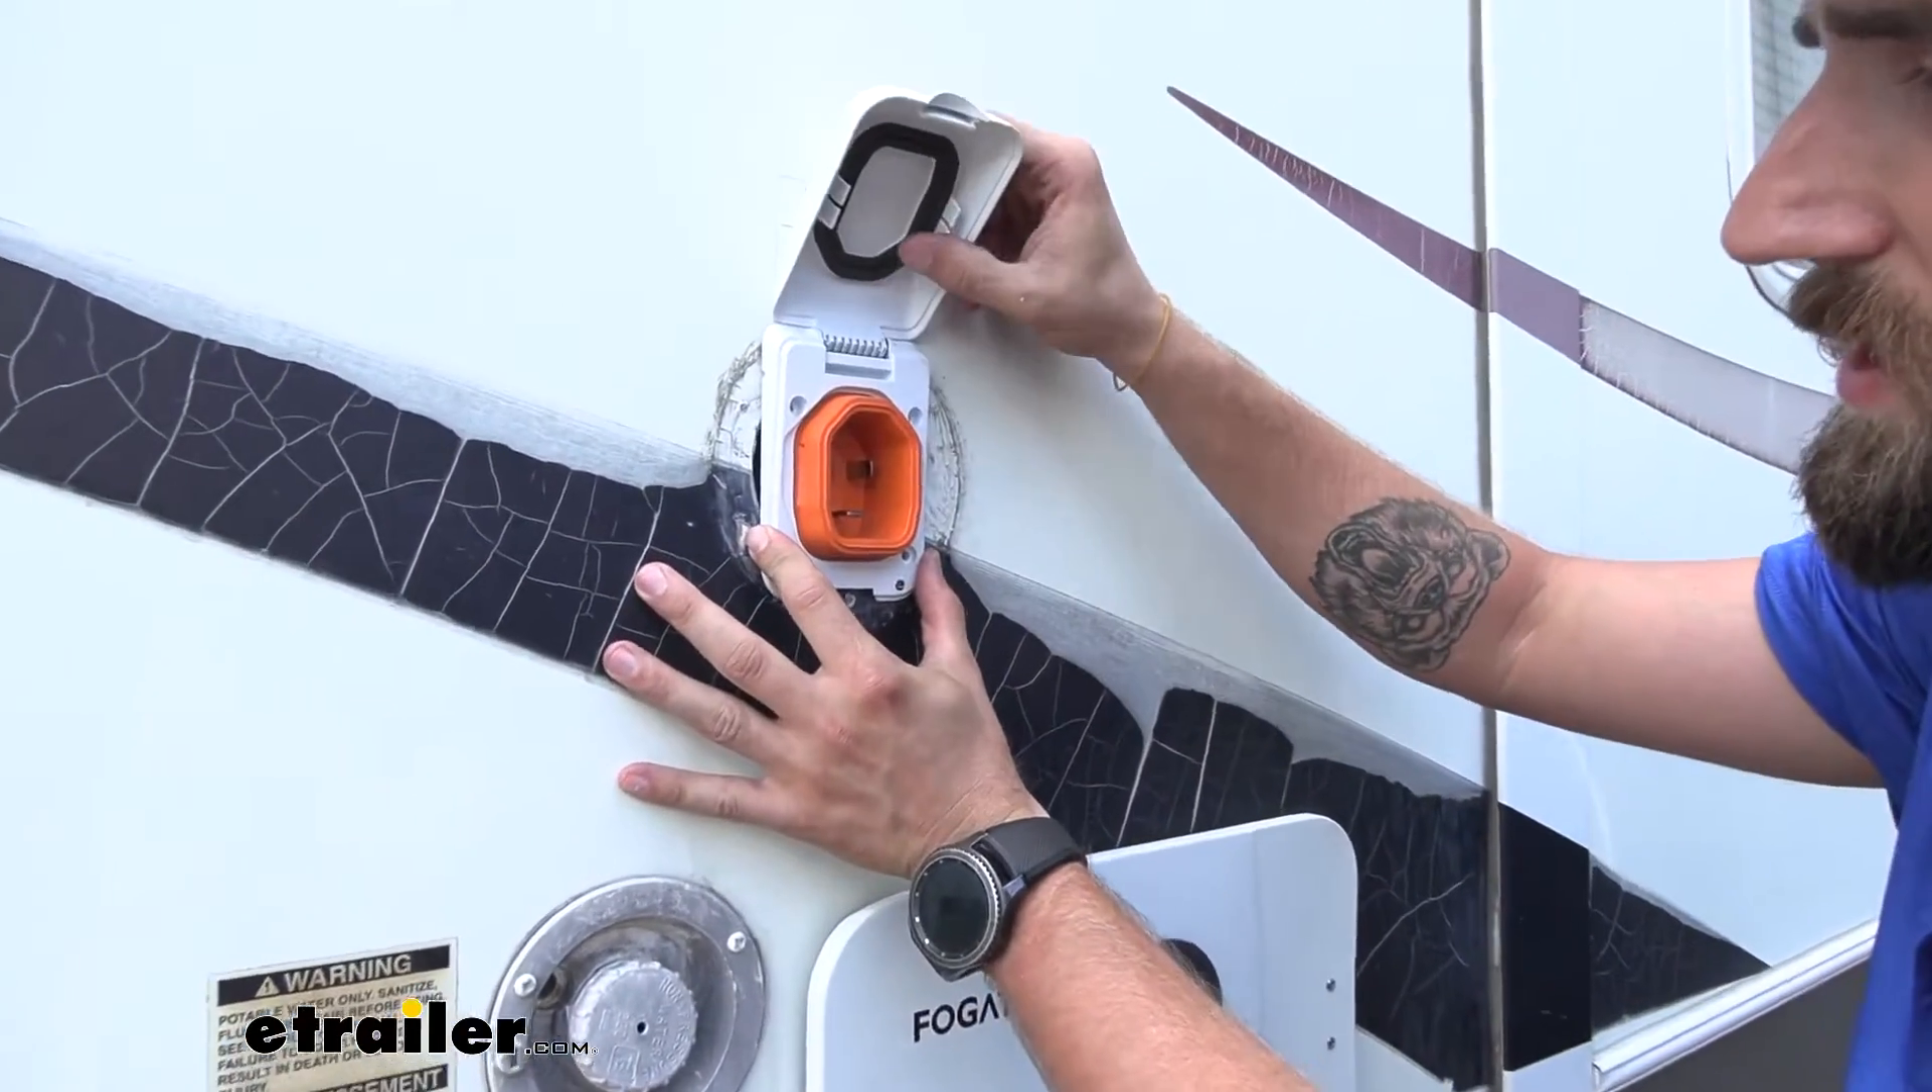As you can see our hole is quite a bit bigger than our new smart plug power inlet.